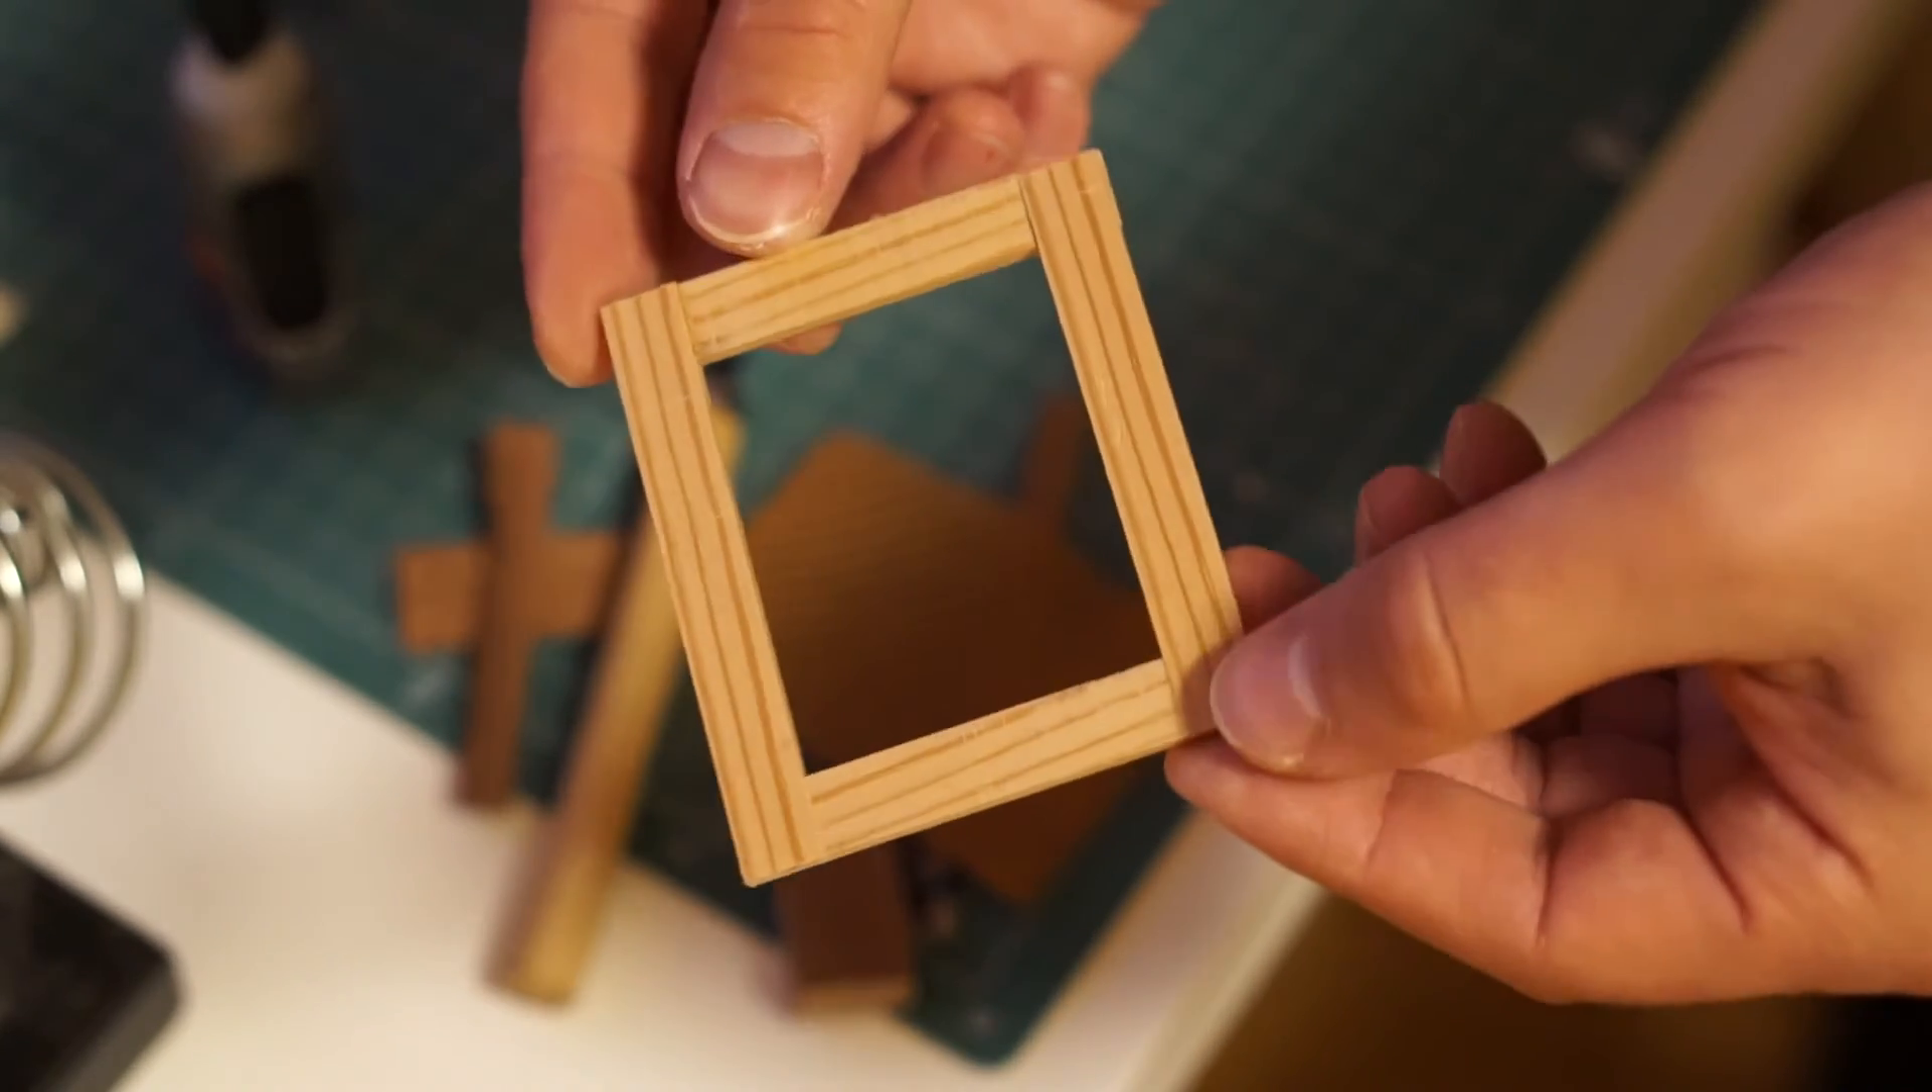First, I made a small wooden frame out of thin strips of wood.